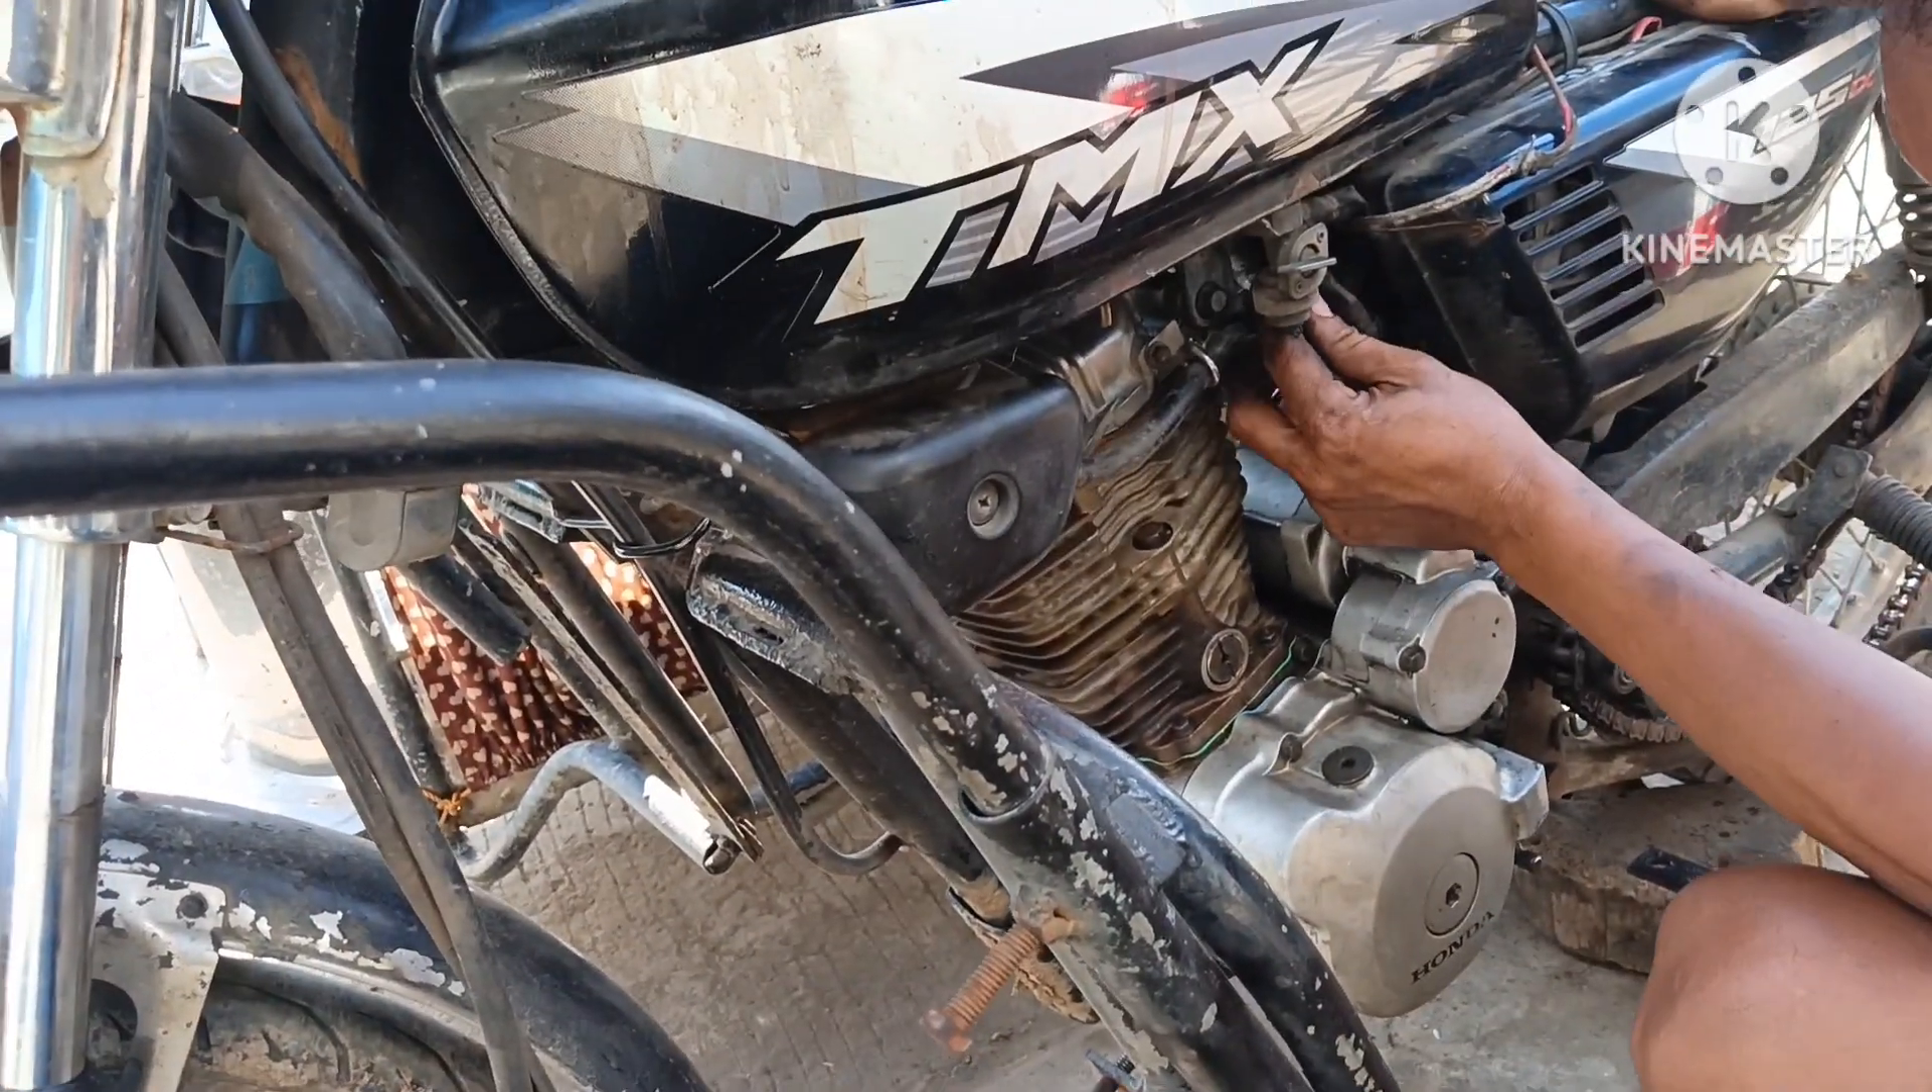Nakabit na po yung makina dito sa kanyang body.